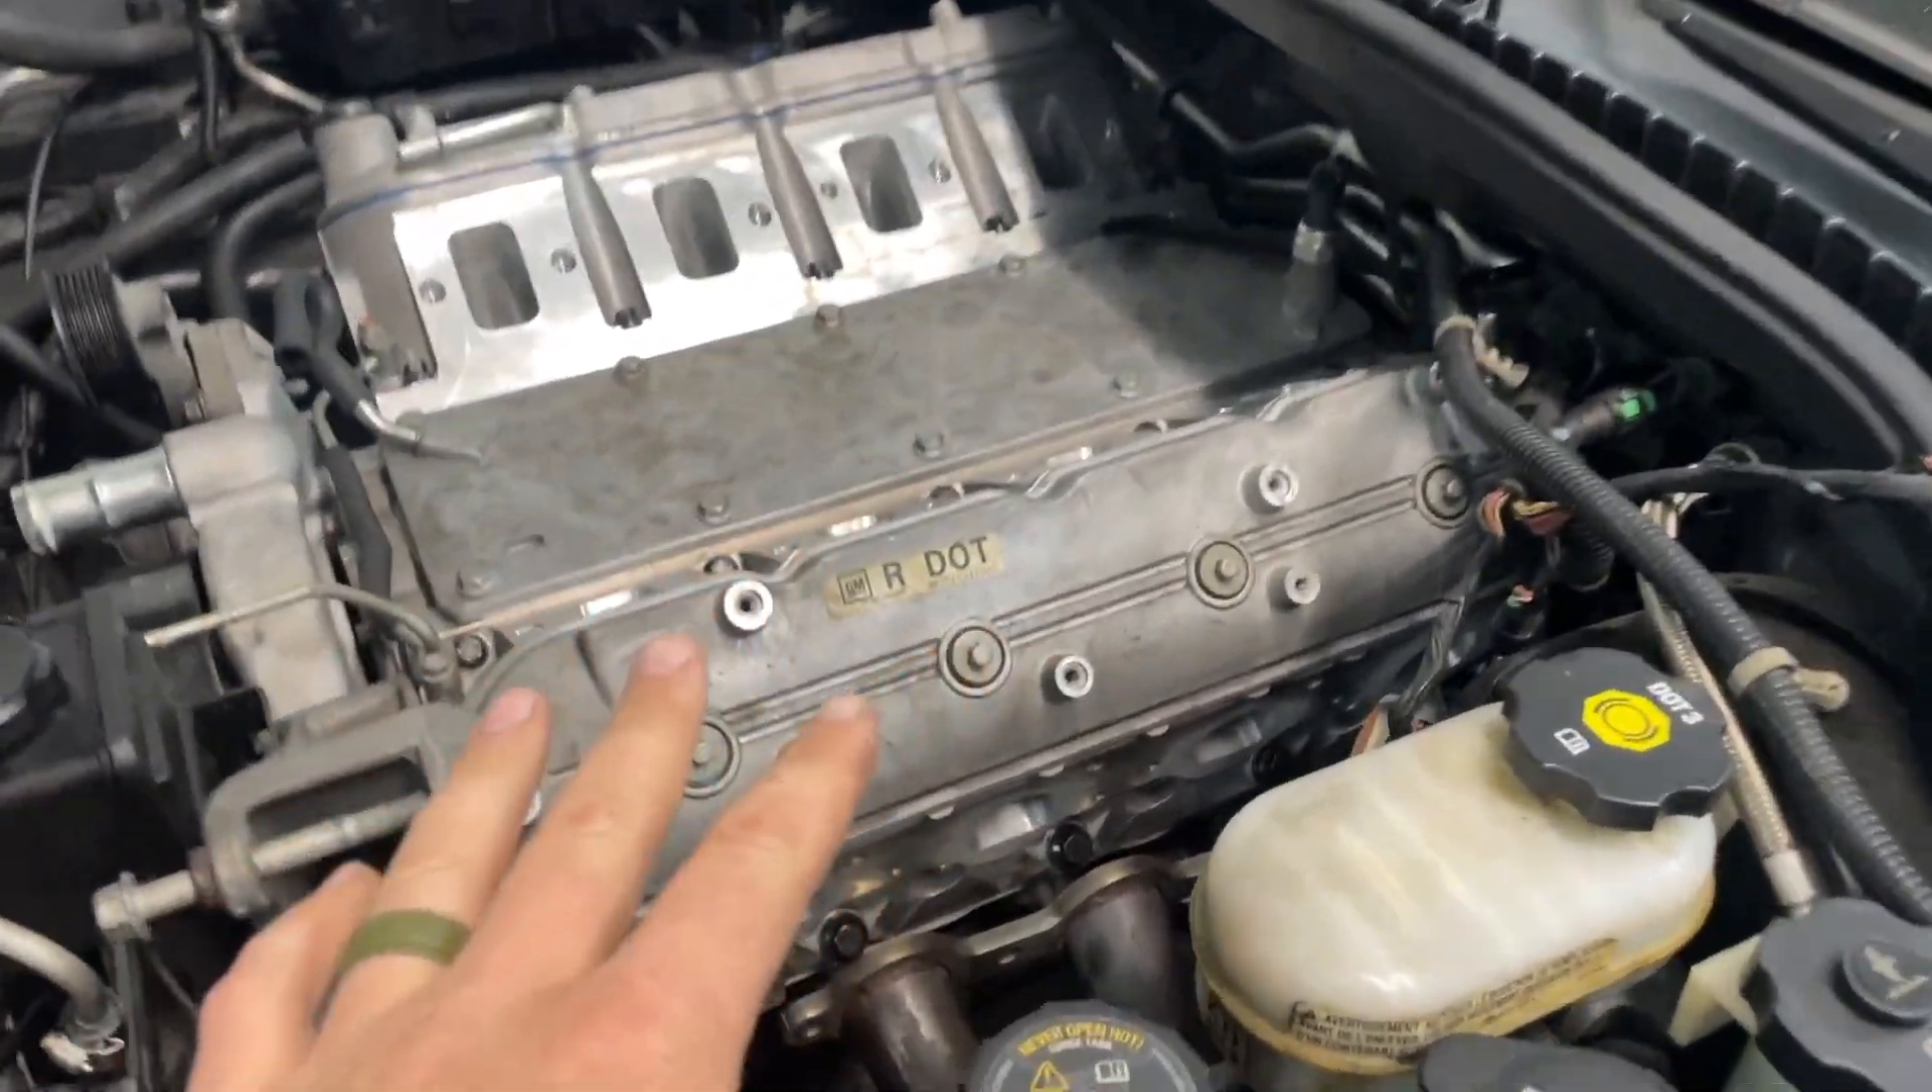I've been covering the intake ports as well, but got the valve covers back on.